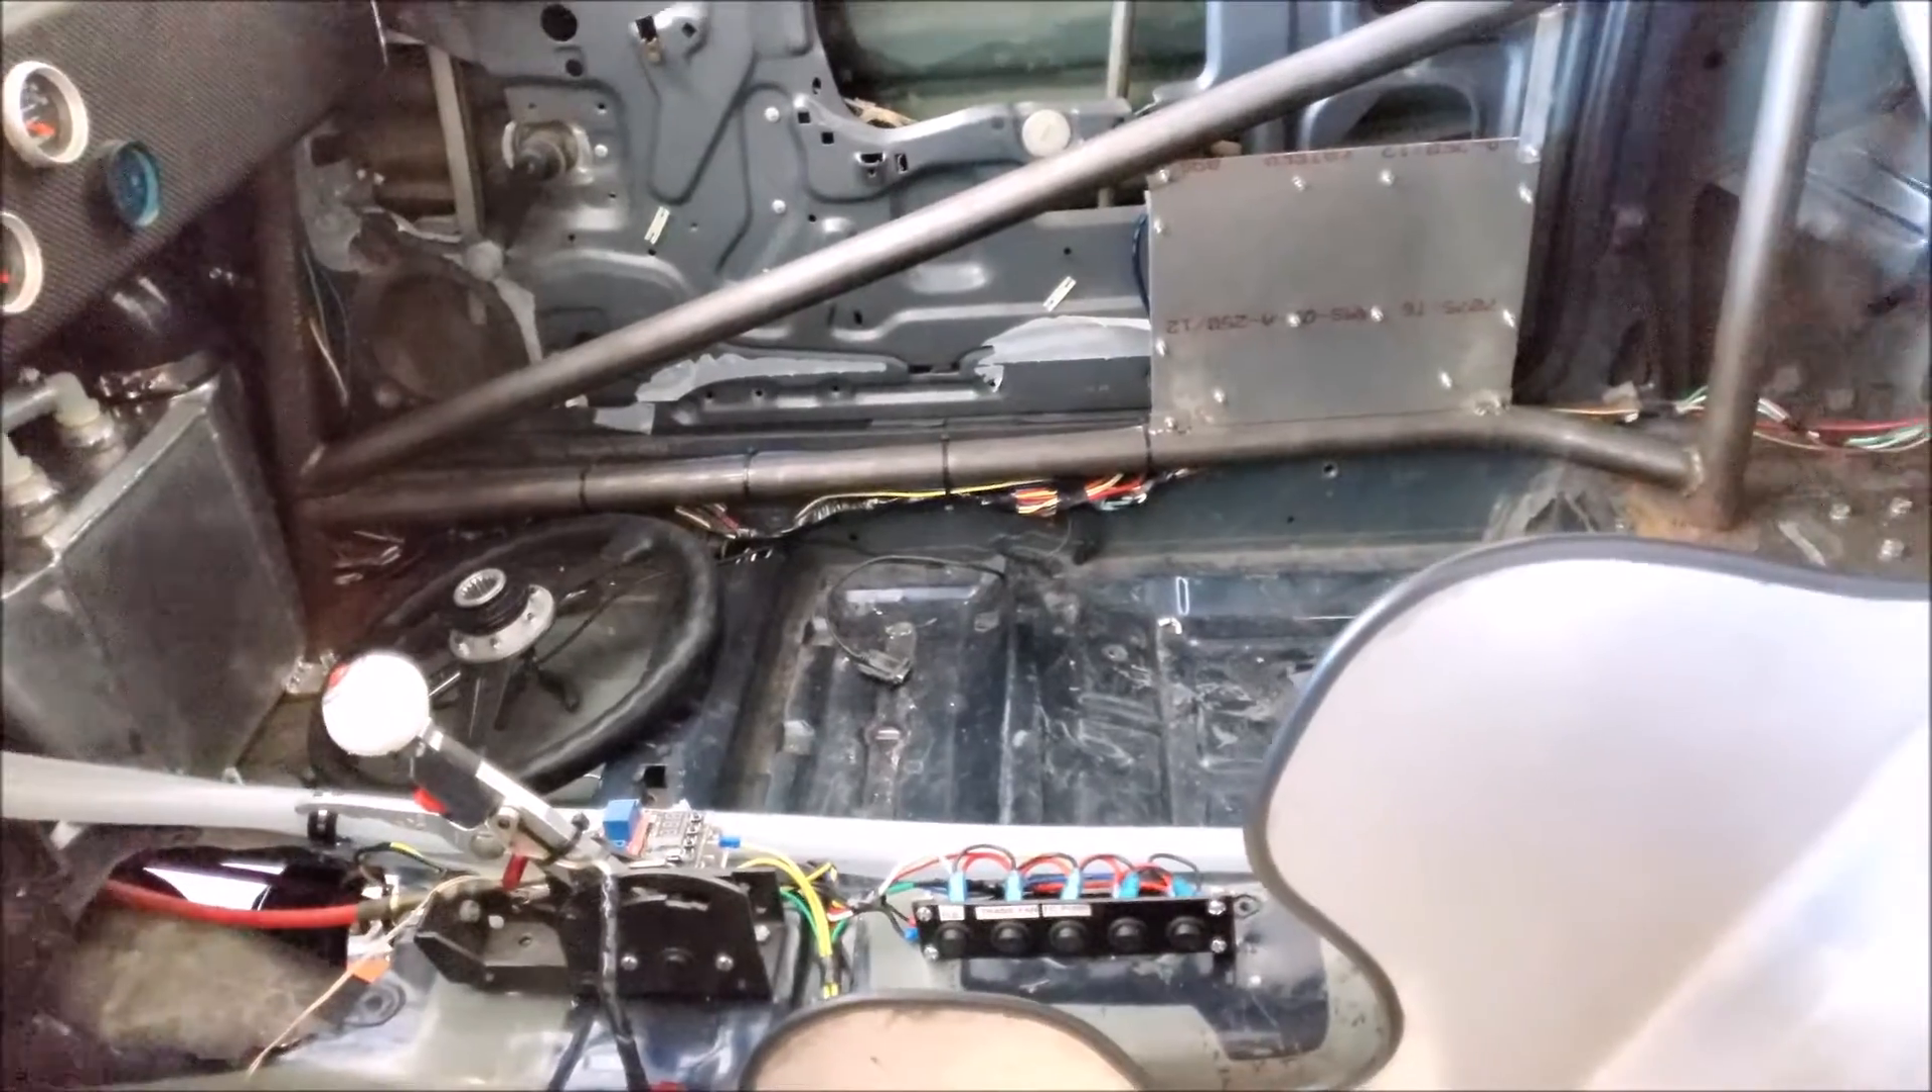I still have to put the passenger seat in.